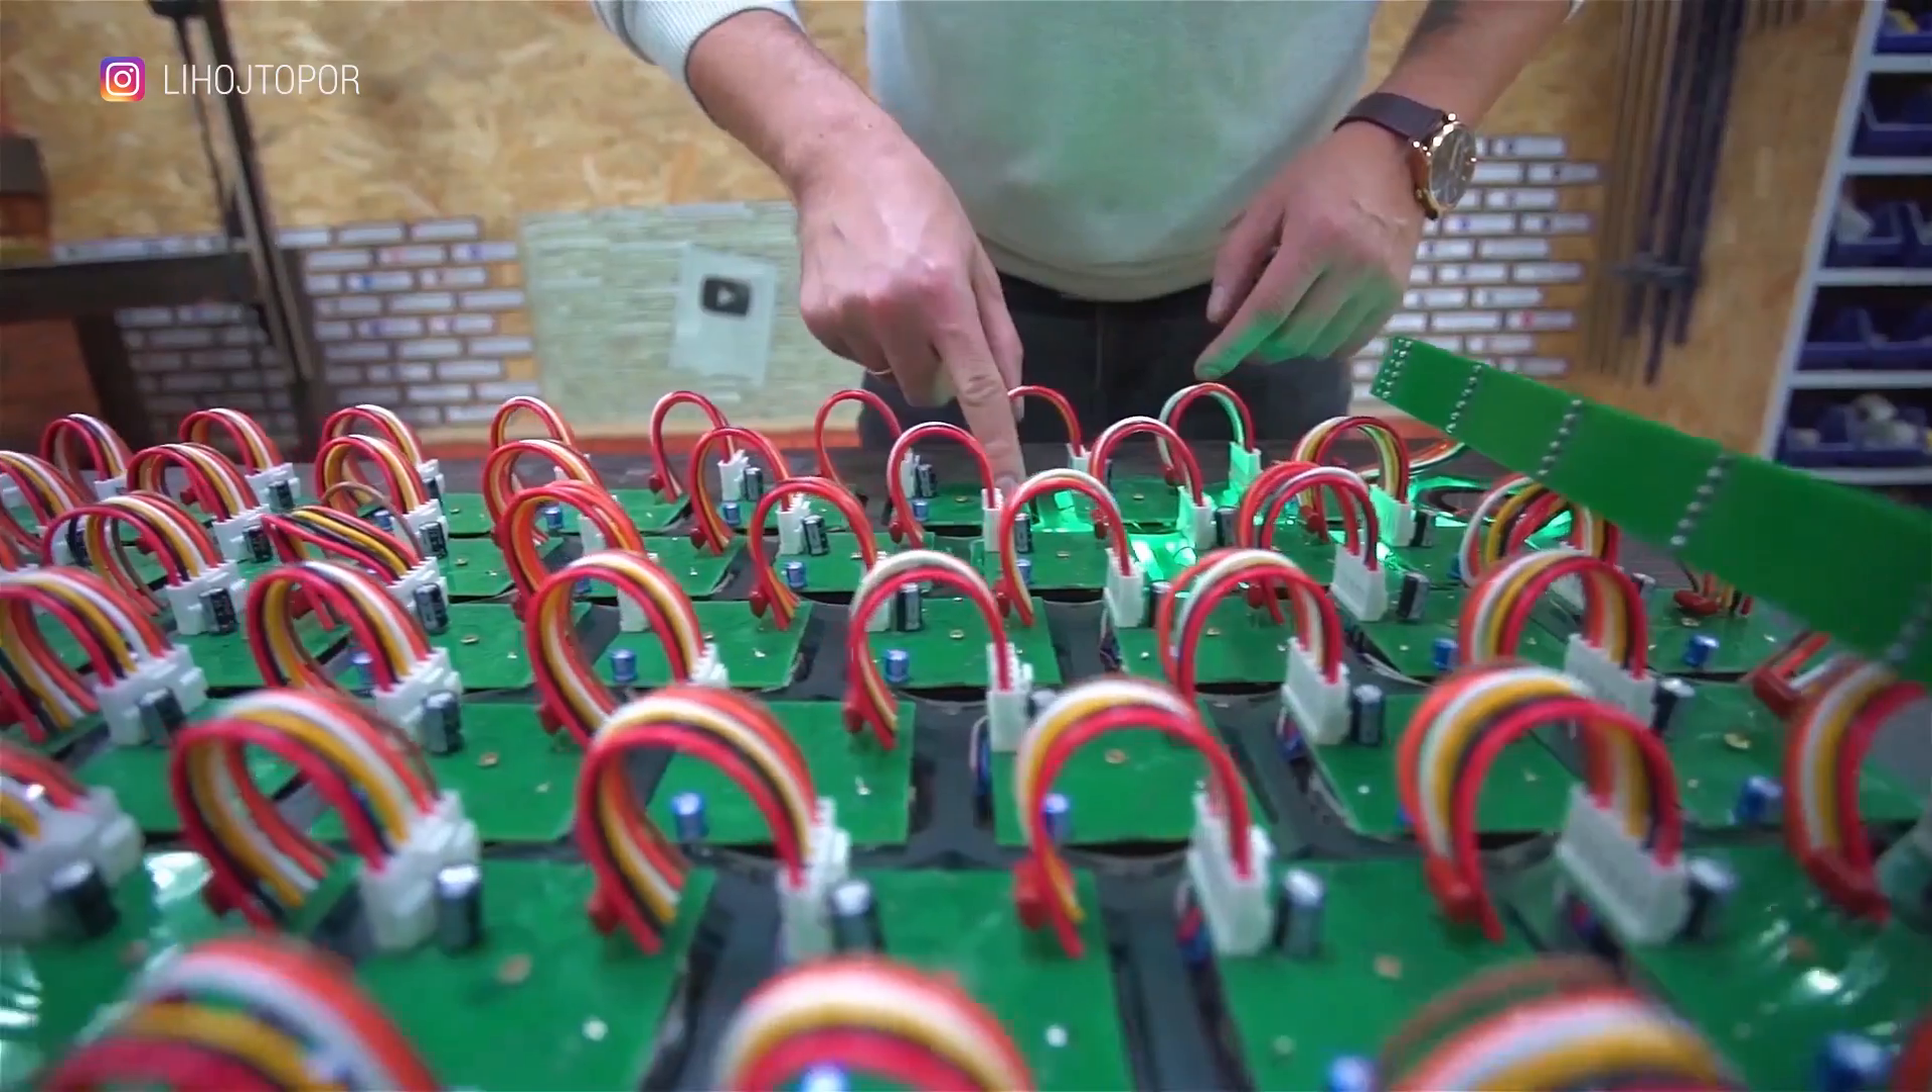В итоге все соединения выглядят вот так аккуратно и красиво.